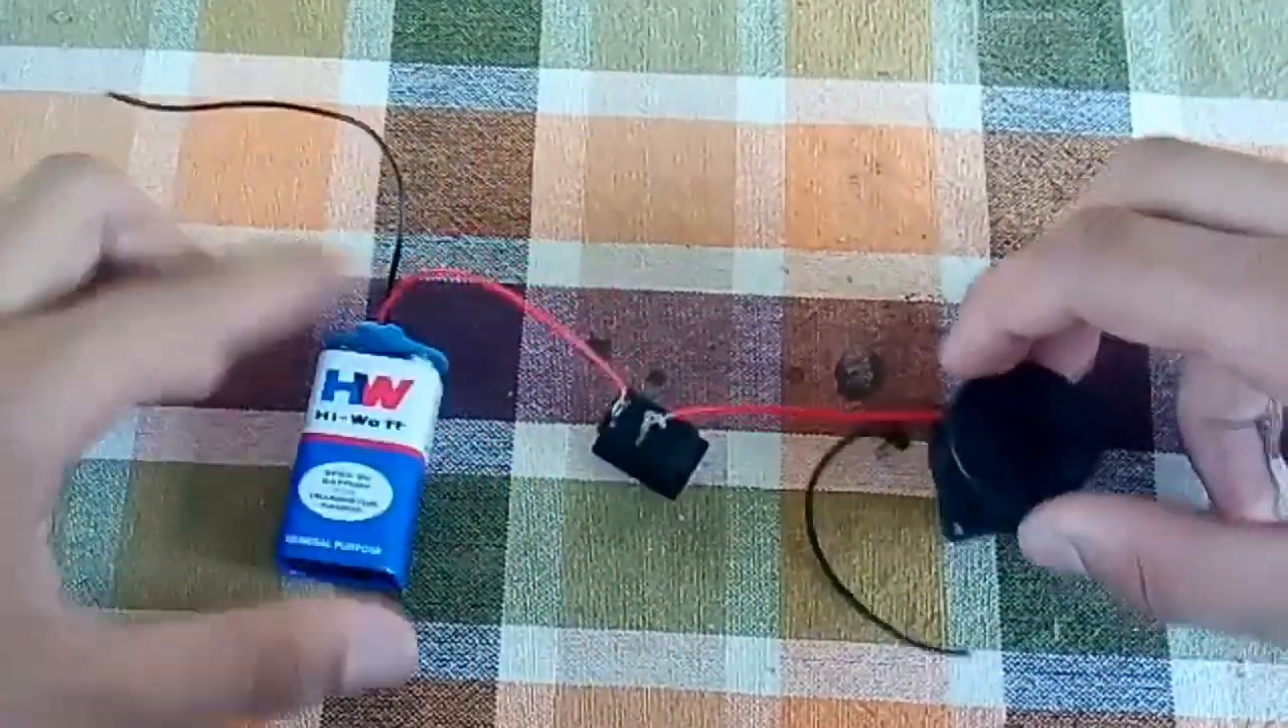यहां पर एक बैटरी लगा देते हैं एक बैटरी लग गई।